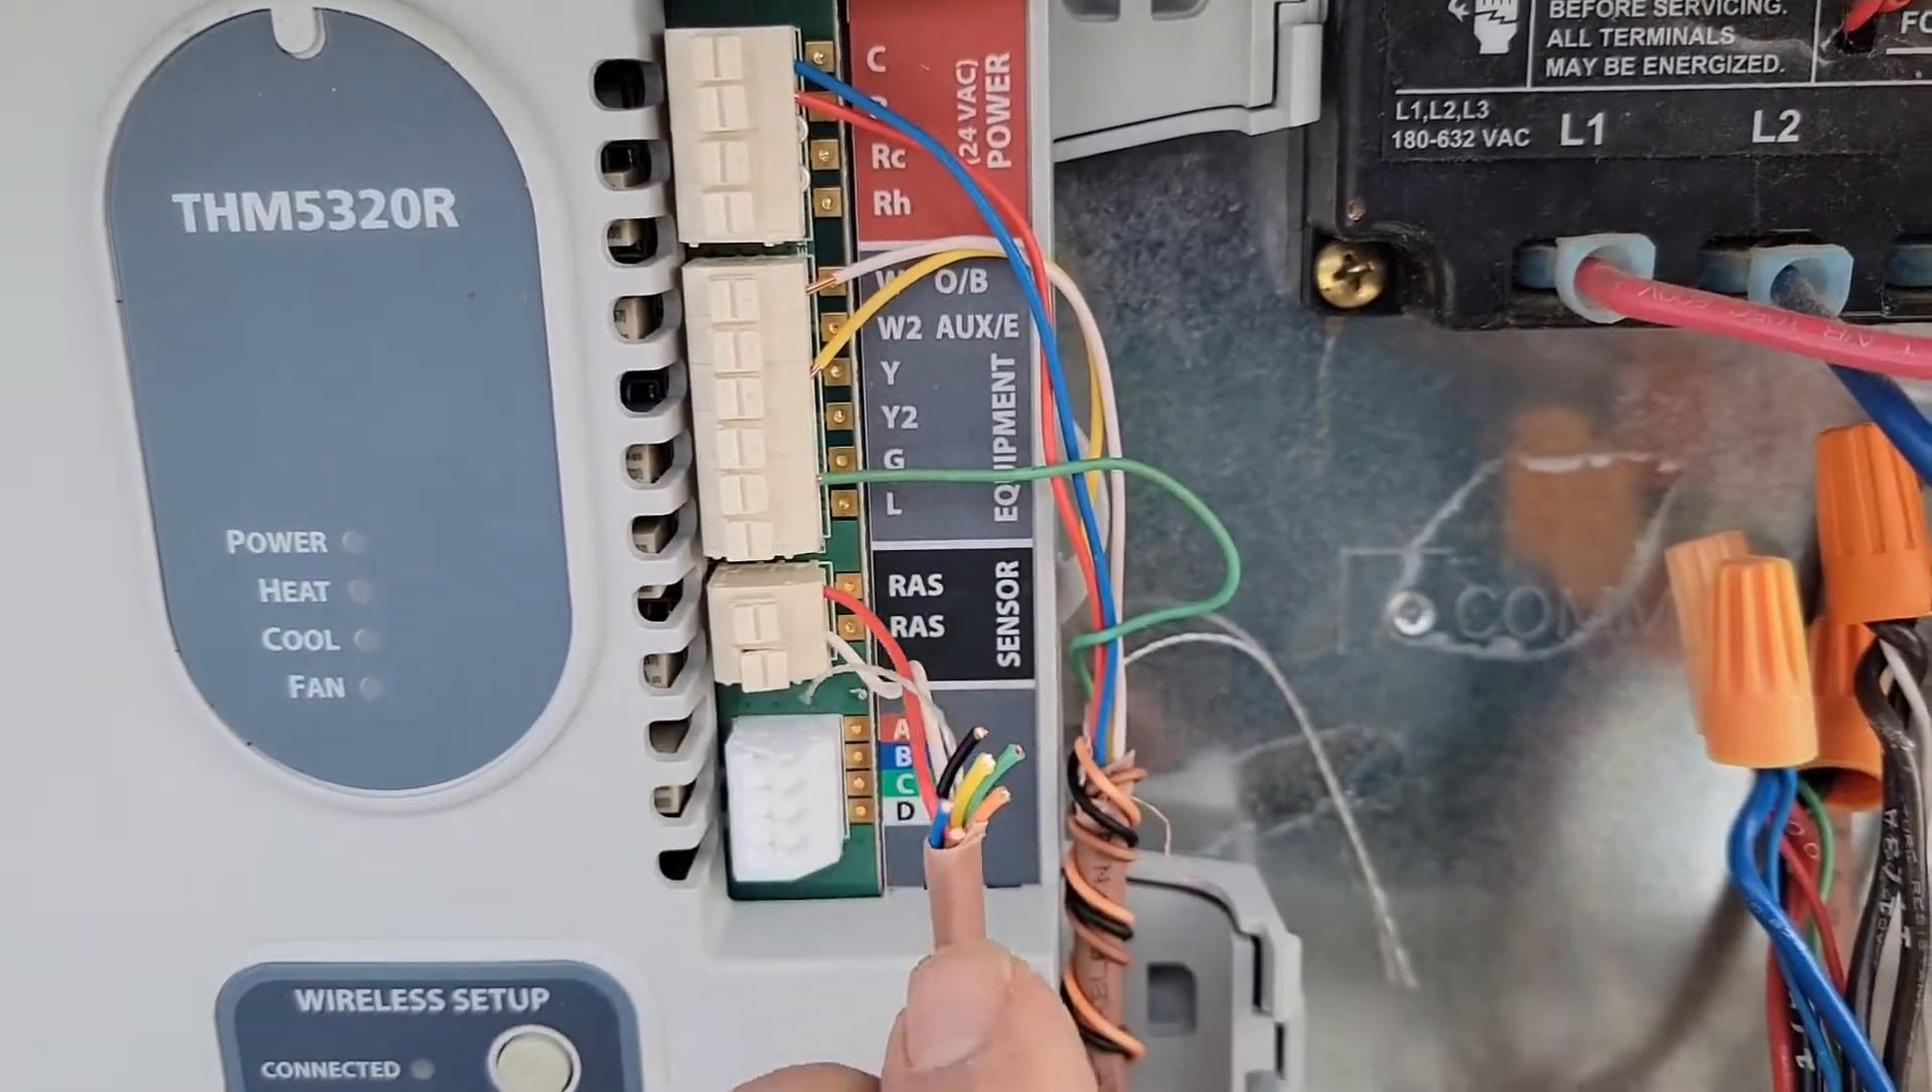You can see our thermostat wires here are connected into our board common red WYG and then our two wires for our return air sensor are connected.